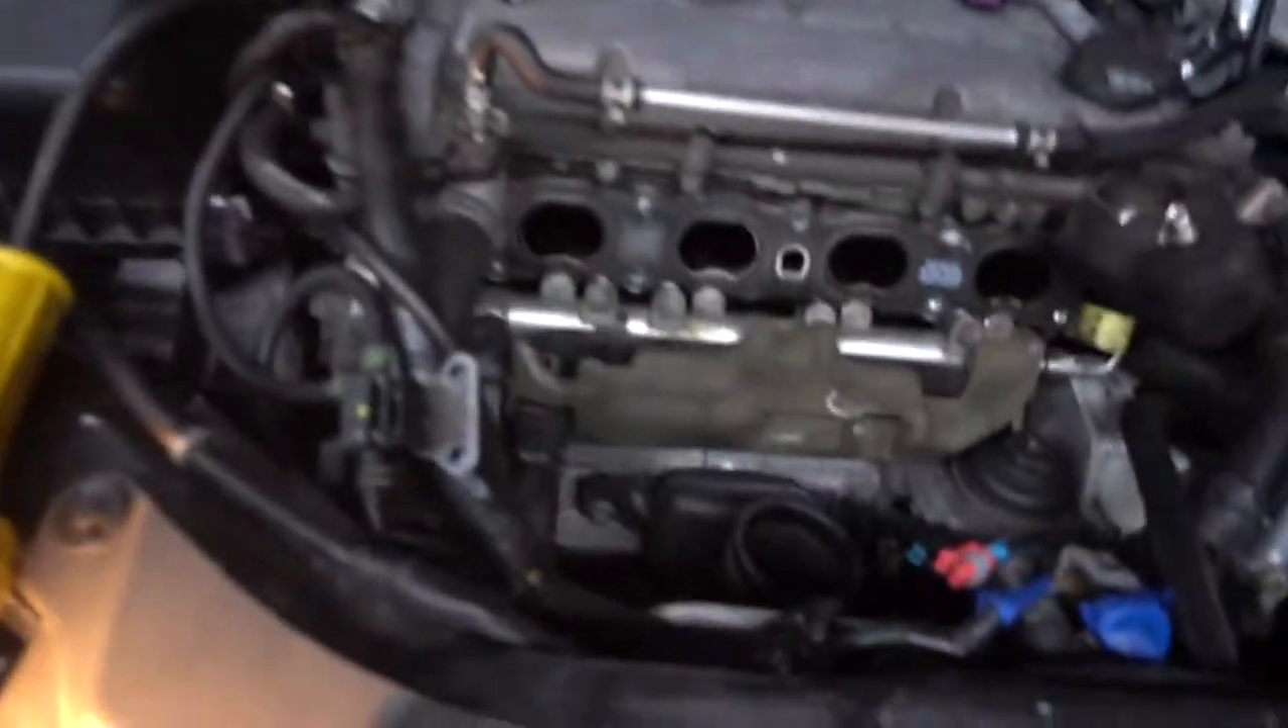So as you can see the intake manifold is off.